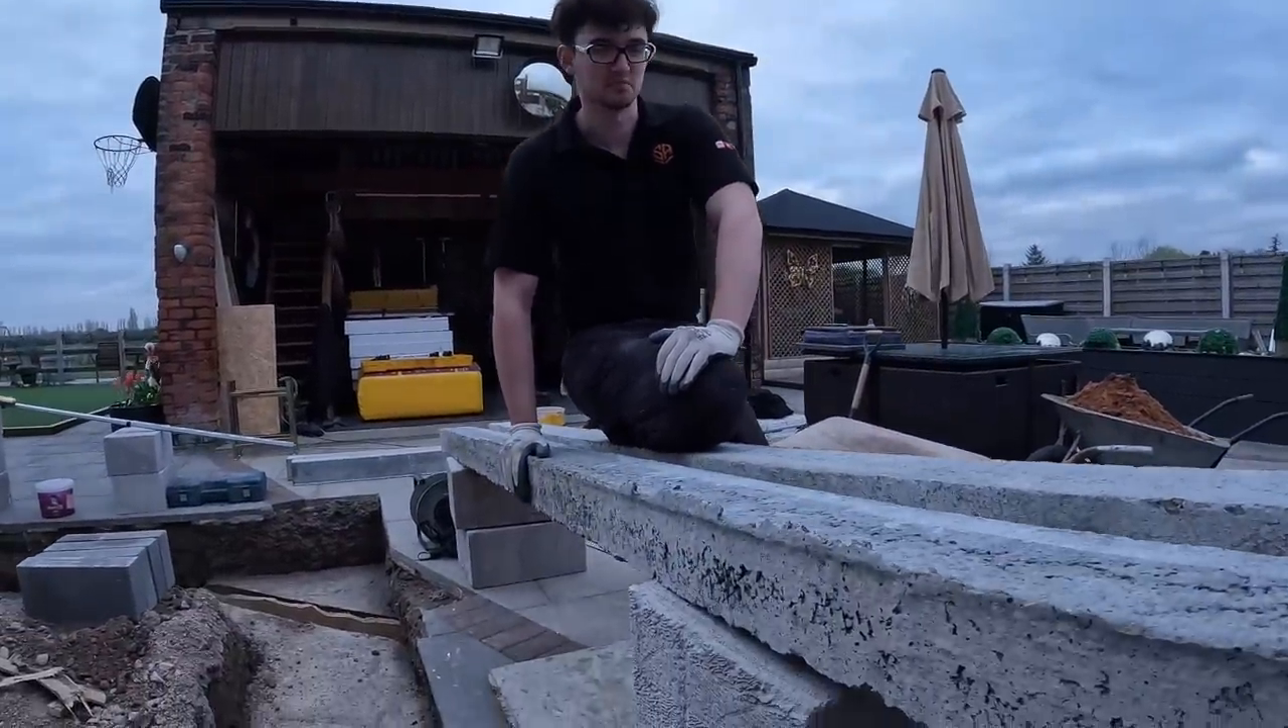Currently the lintels are on top of the bricks.